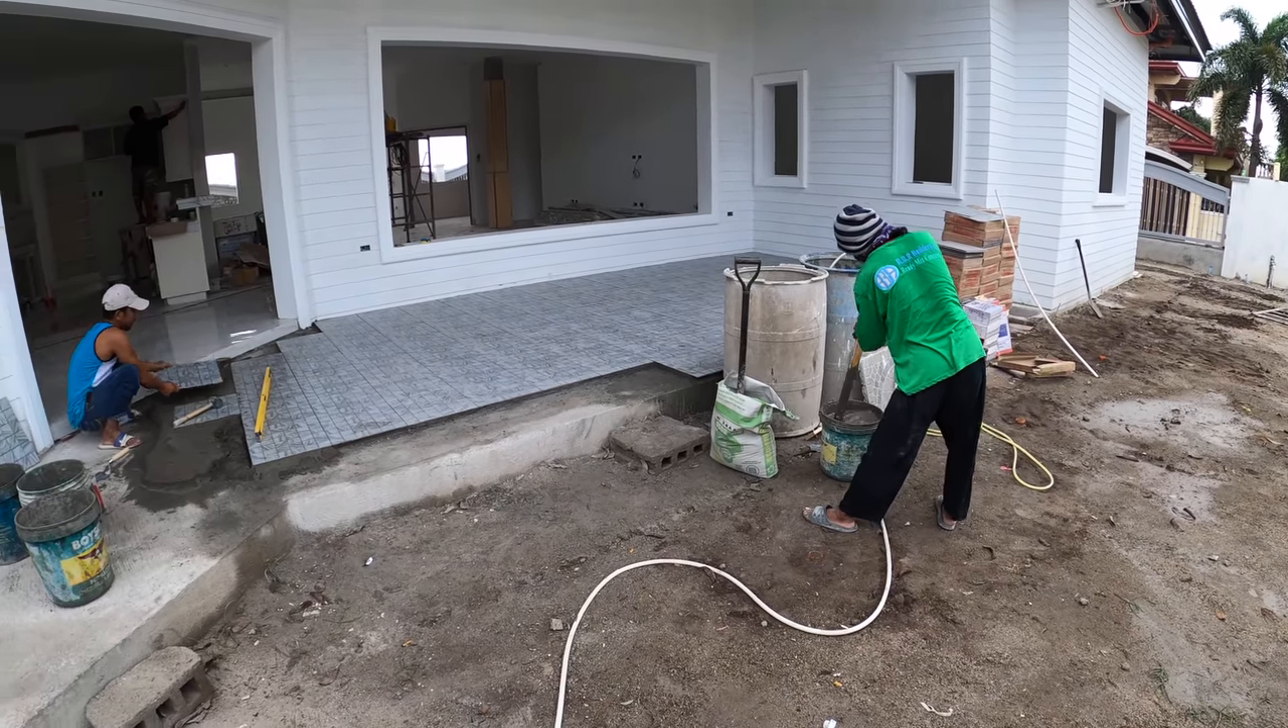The foreman is still continuing with the tile here on the back porch.